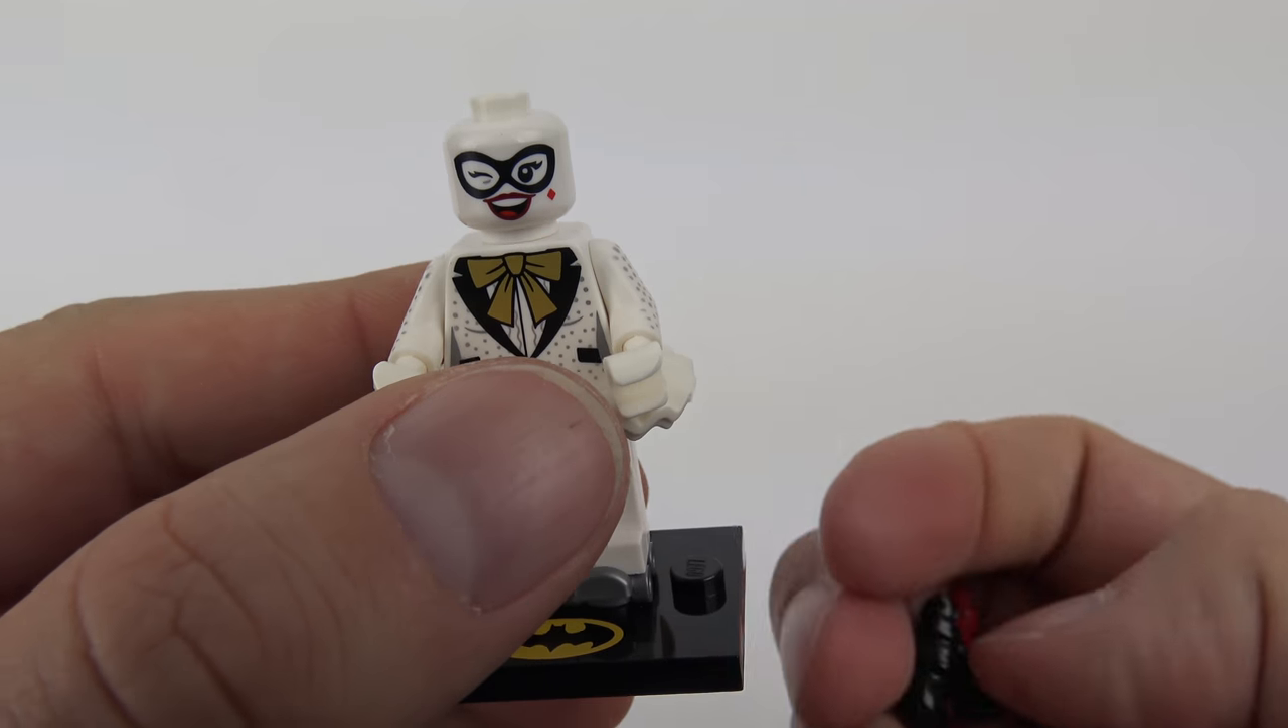I've not put the hair on yet because I want to show you the two expressions.